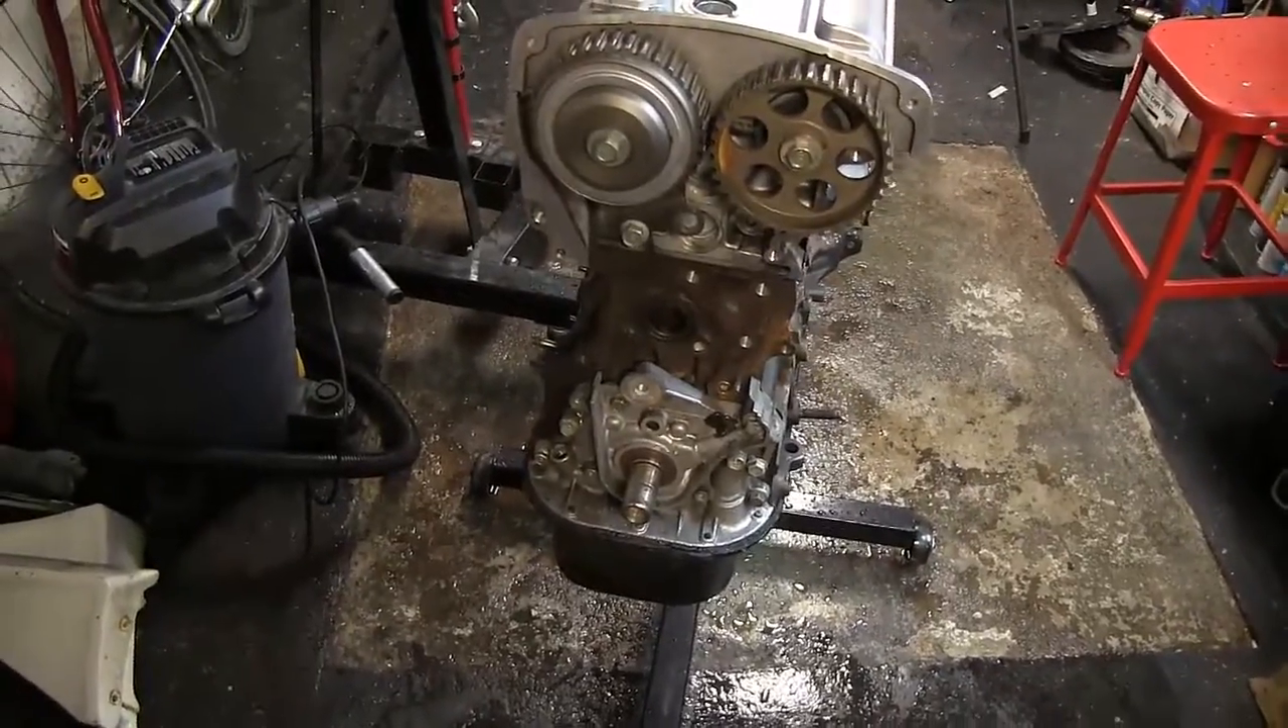We still need to remove the head oil pump and oil pan.